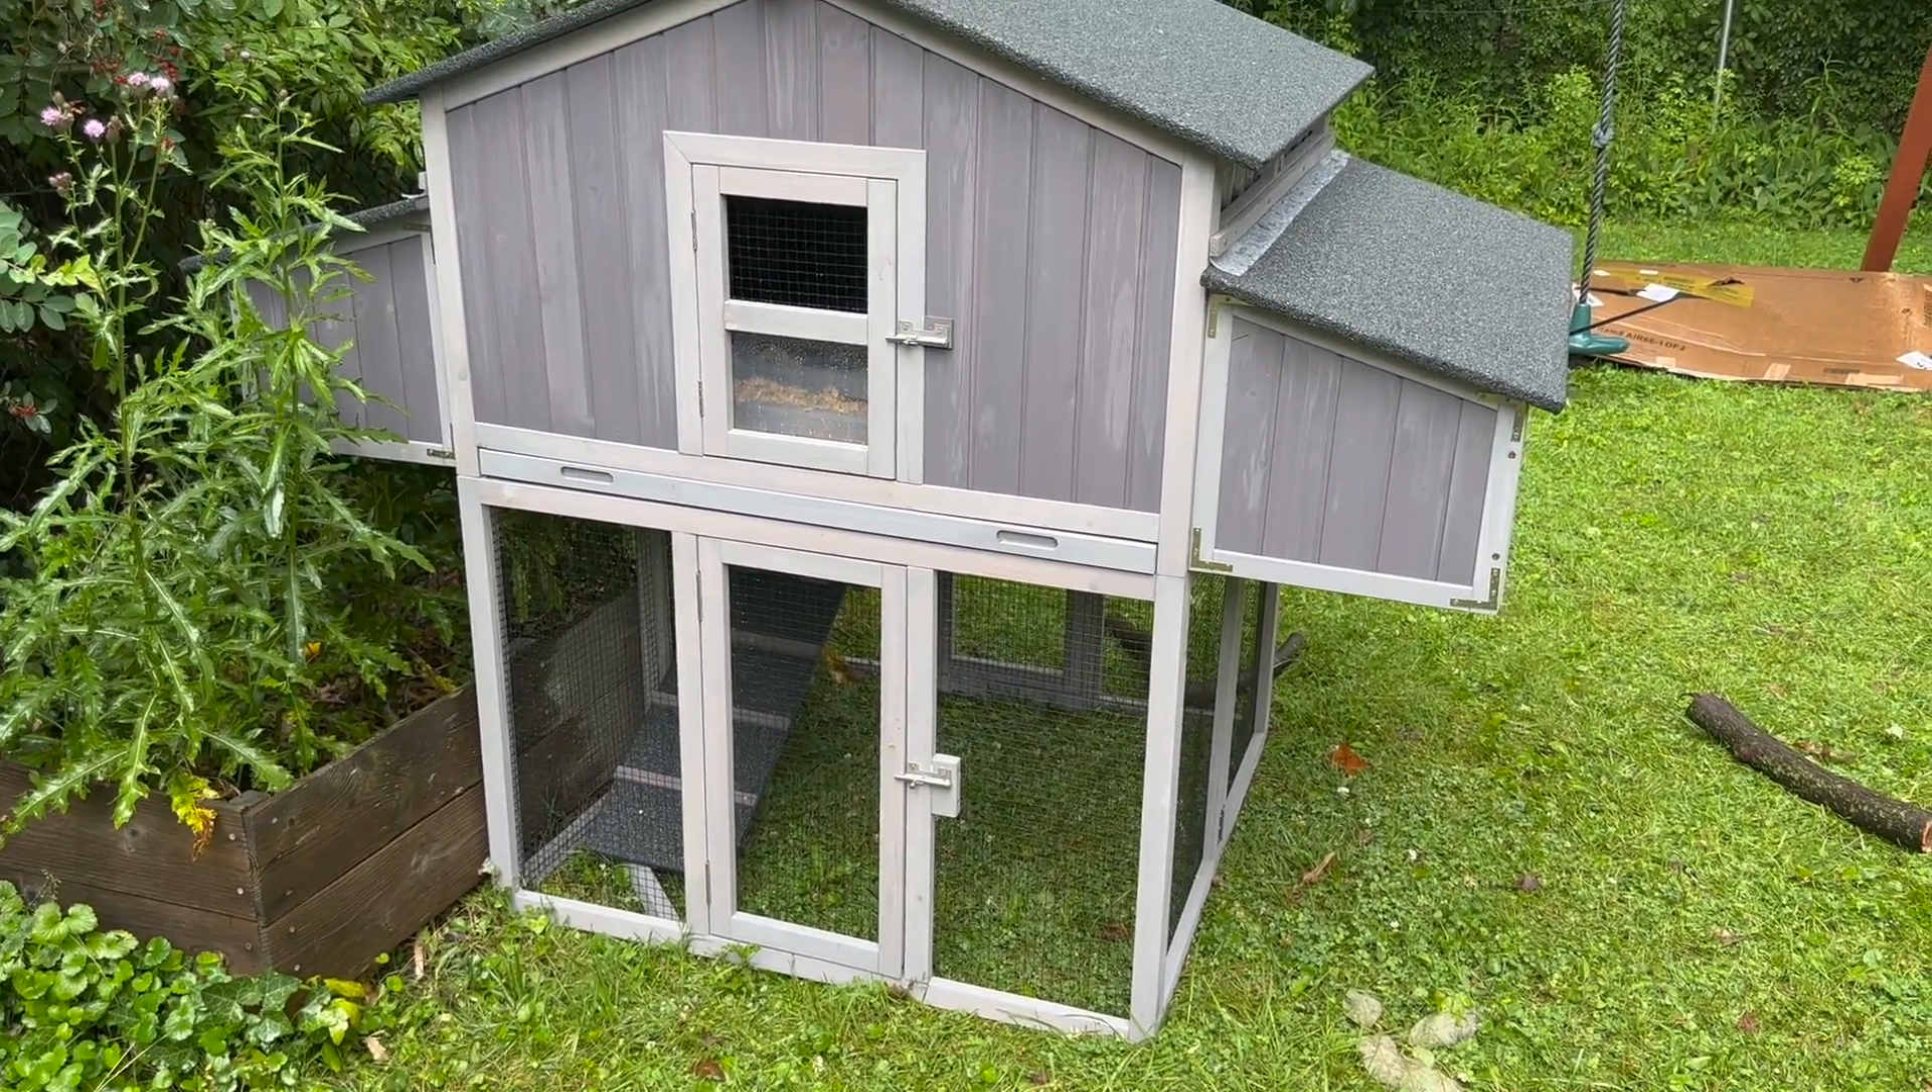All right so the coop is all built and we actually ended up finishing the last 10 minutes of it in an absolute downpour.